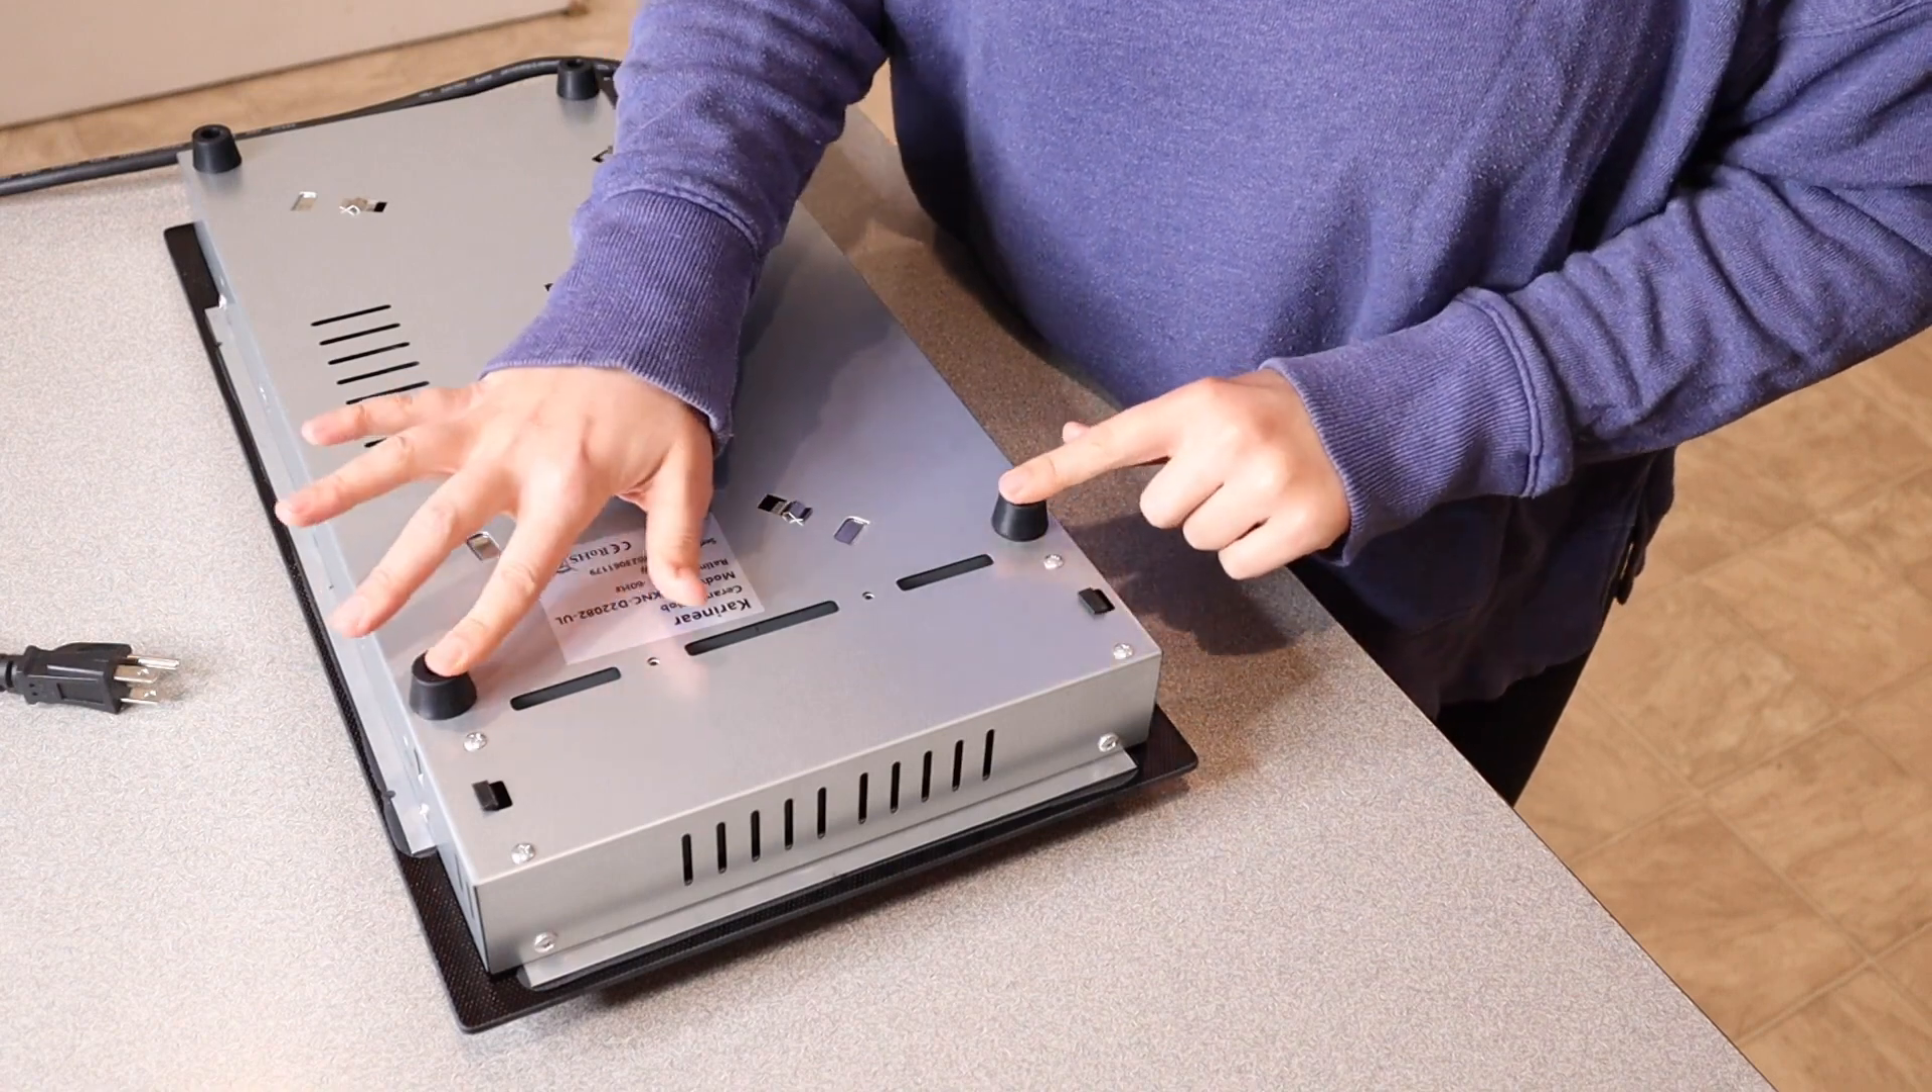All right you can see I just fastened all of these little feet here at the bottom and these are nice rubbery non -slip grips which is going to be really nice.